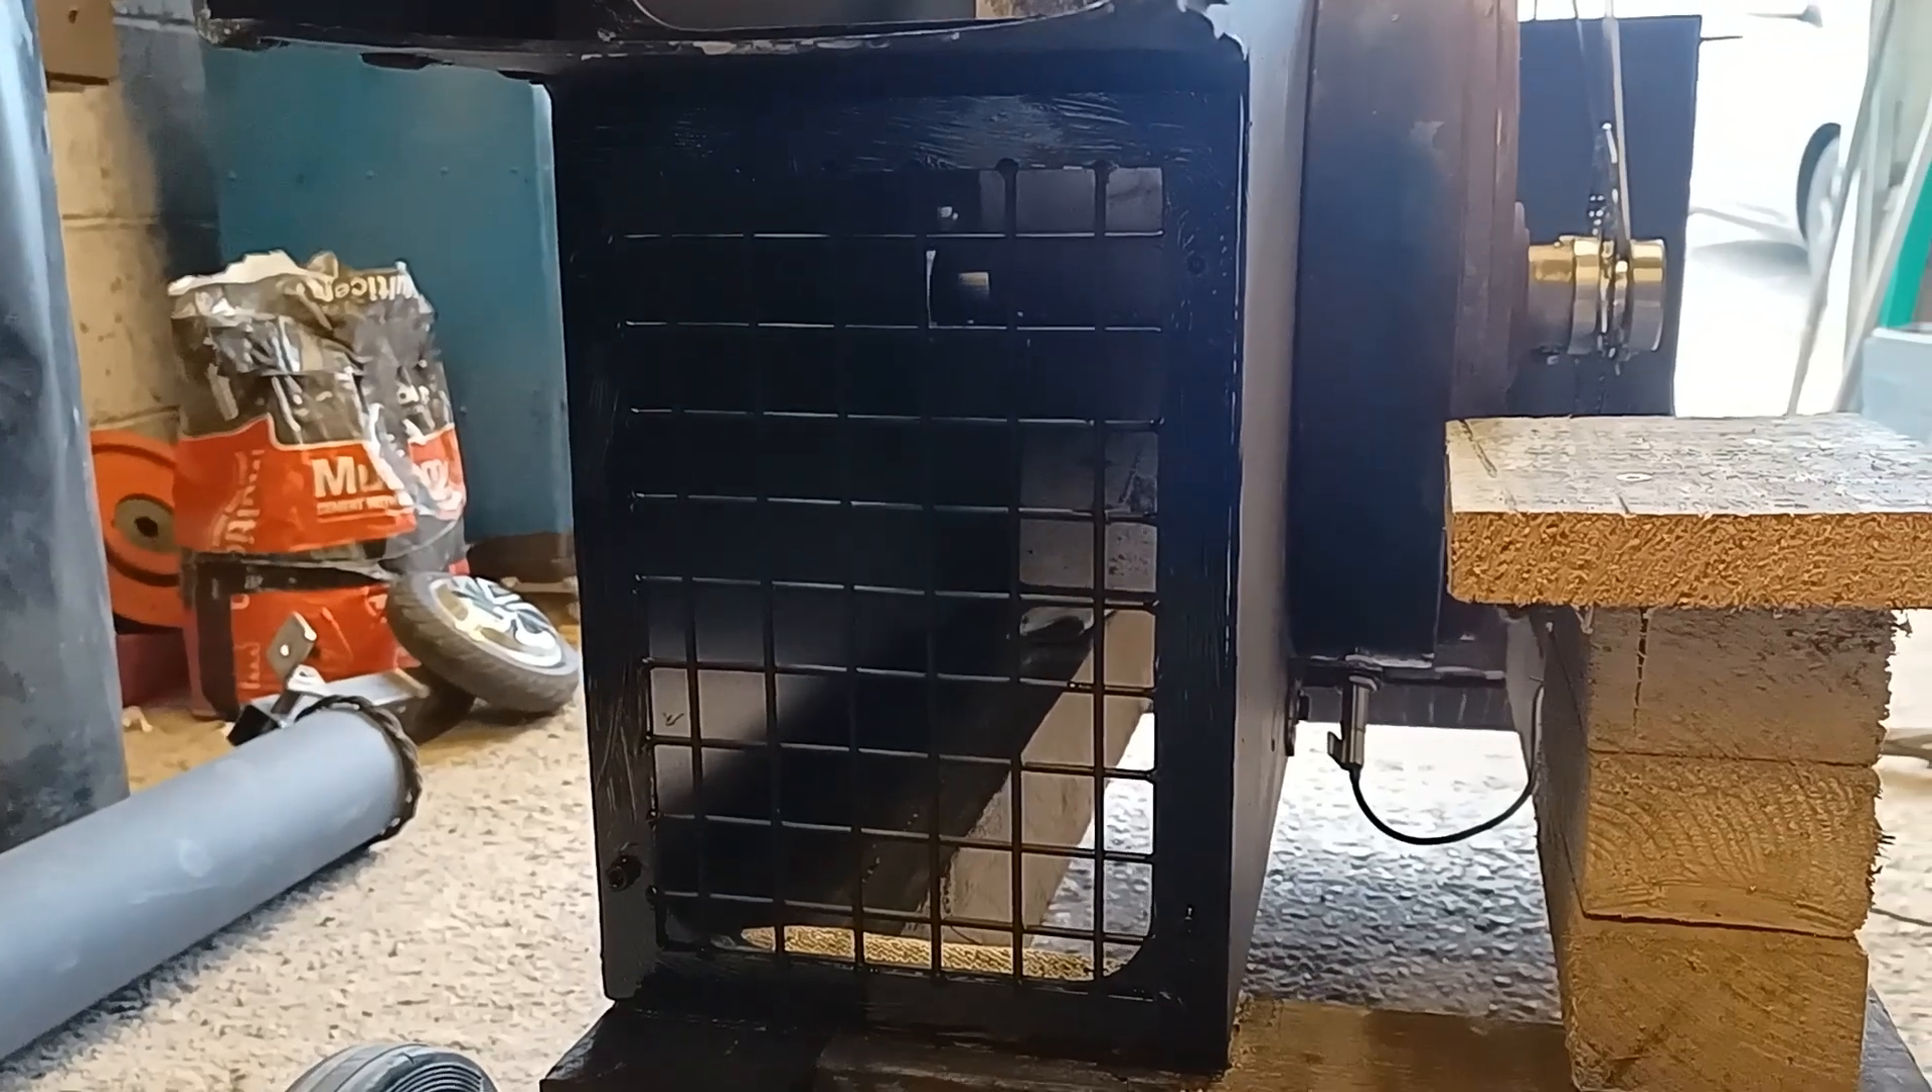I've also just put a metal grate on the front just to protect the anybody from the the fan inside as well.